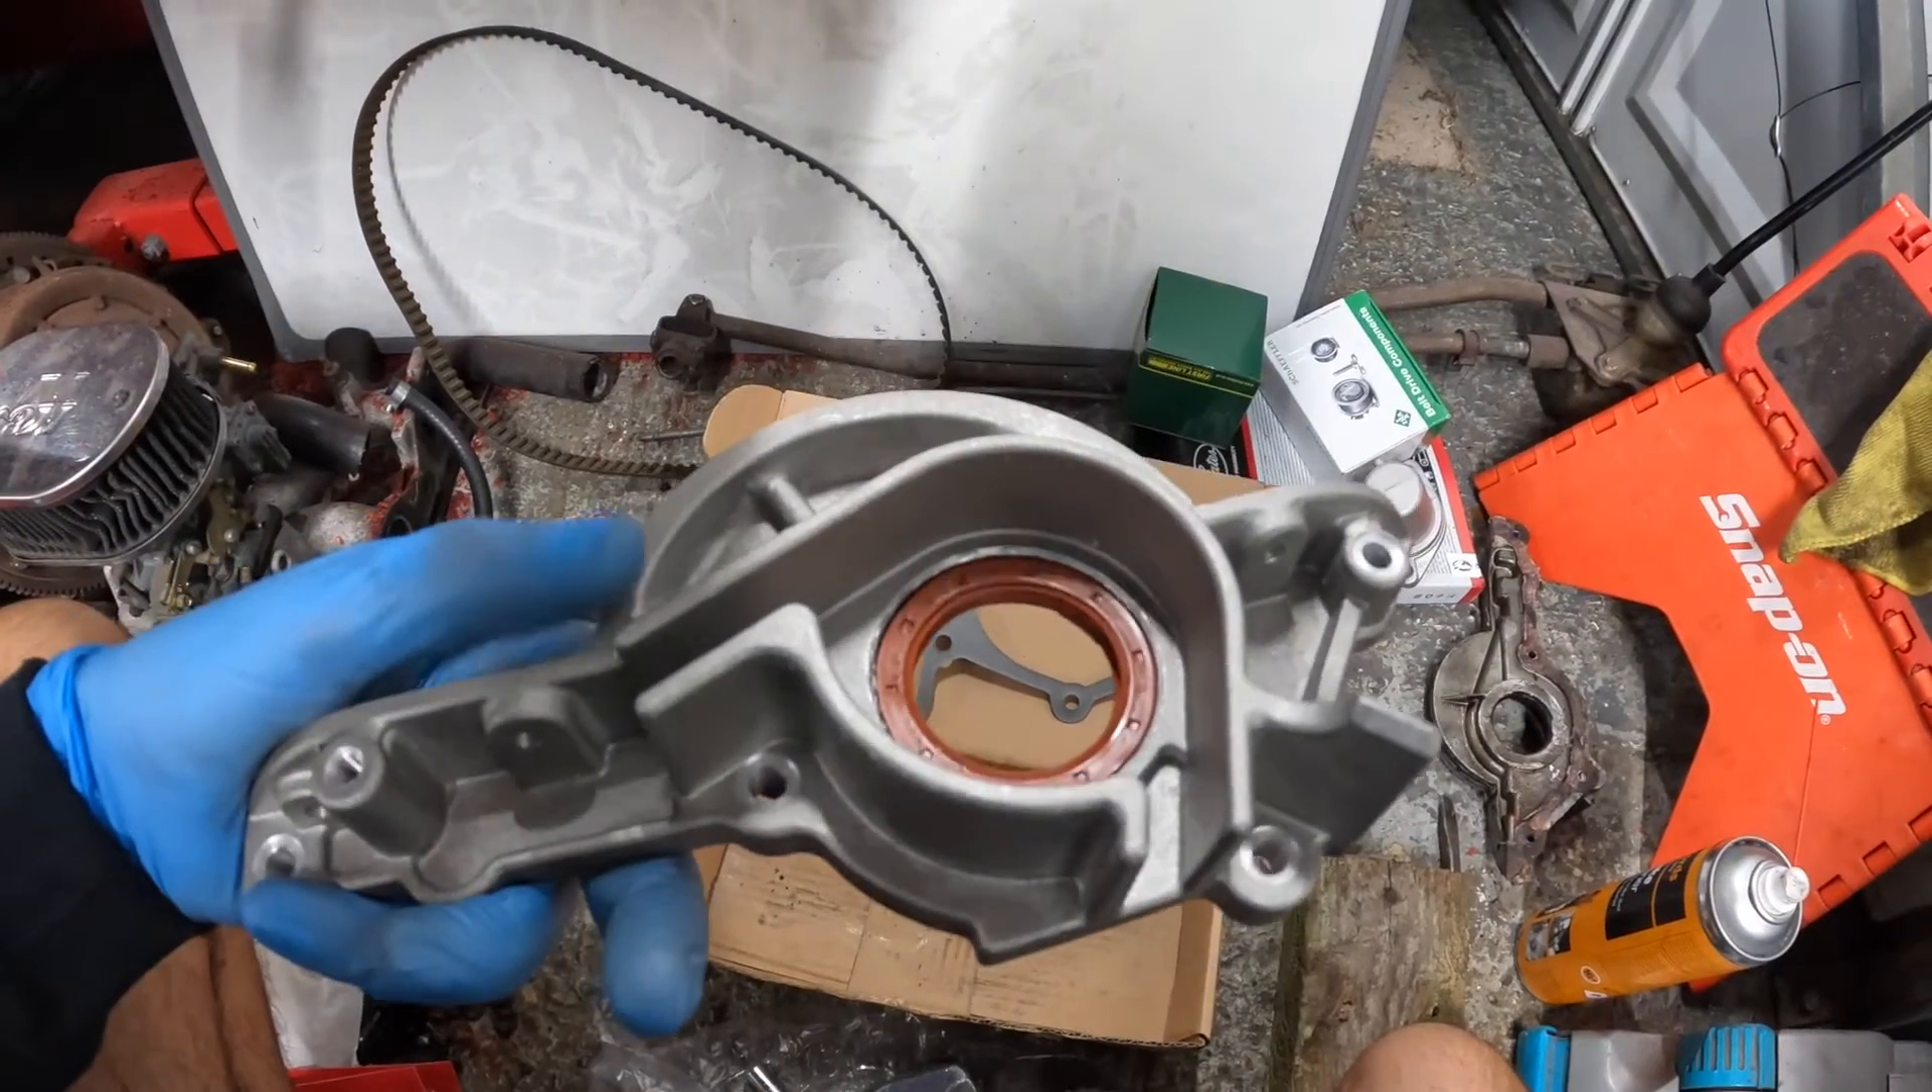Oil seal is now tapped home.